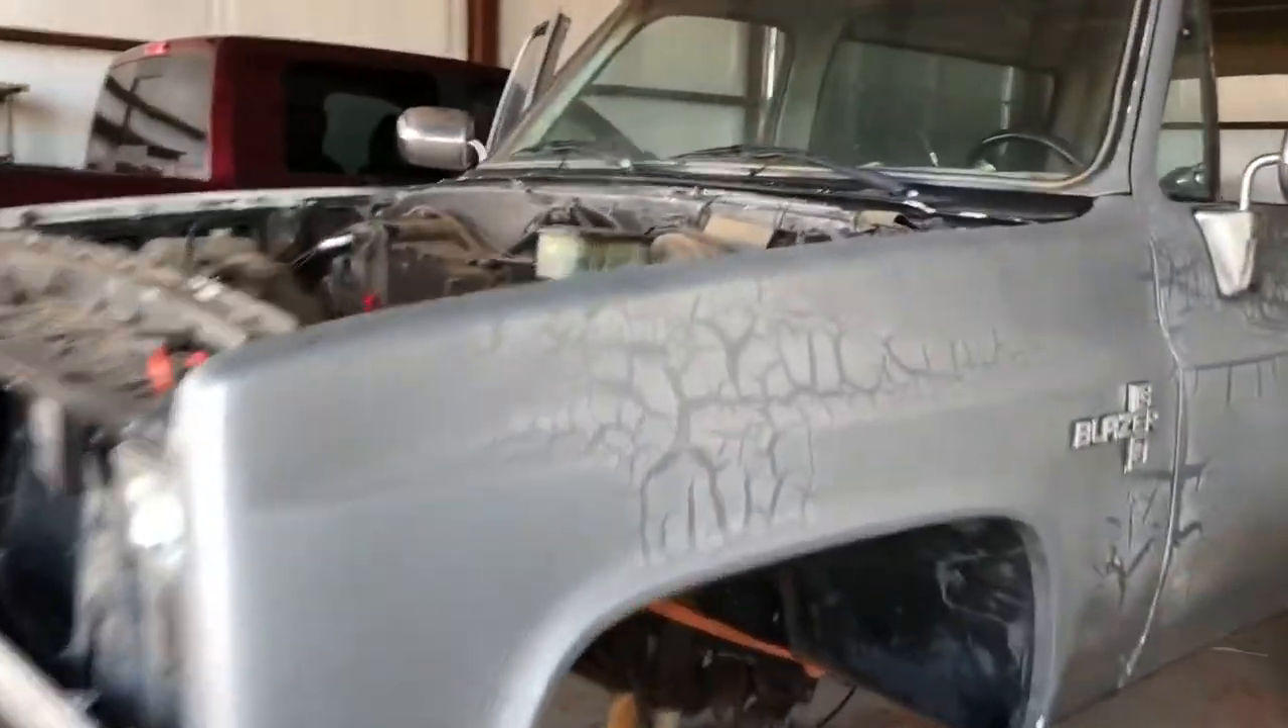Well, I've been at it for a couple hours and we got the hood off.